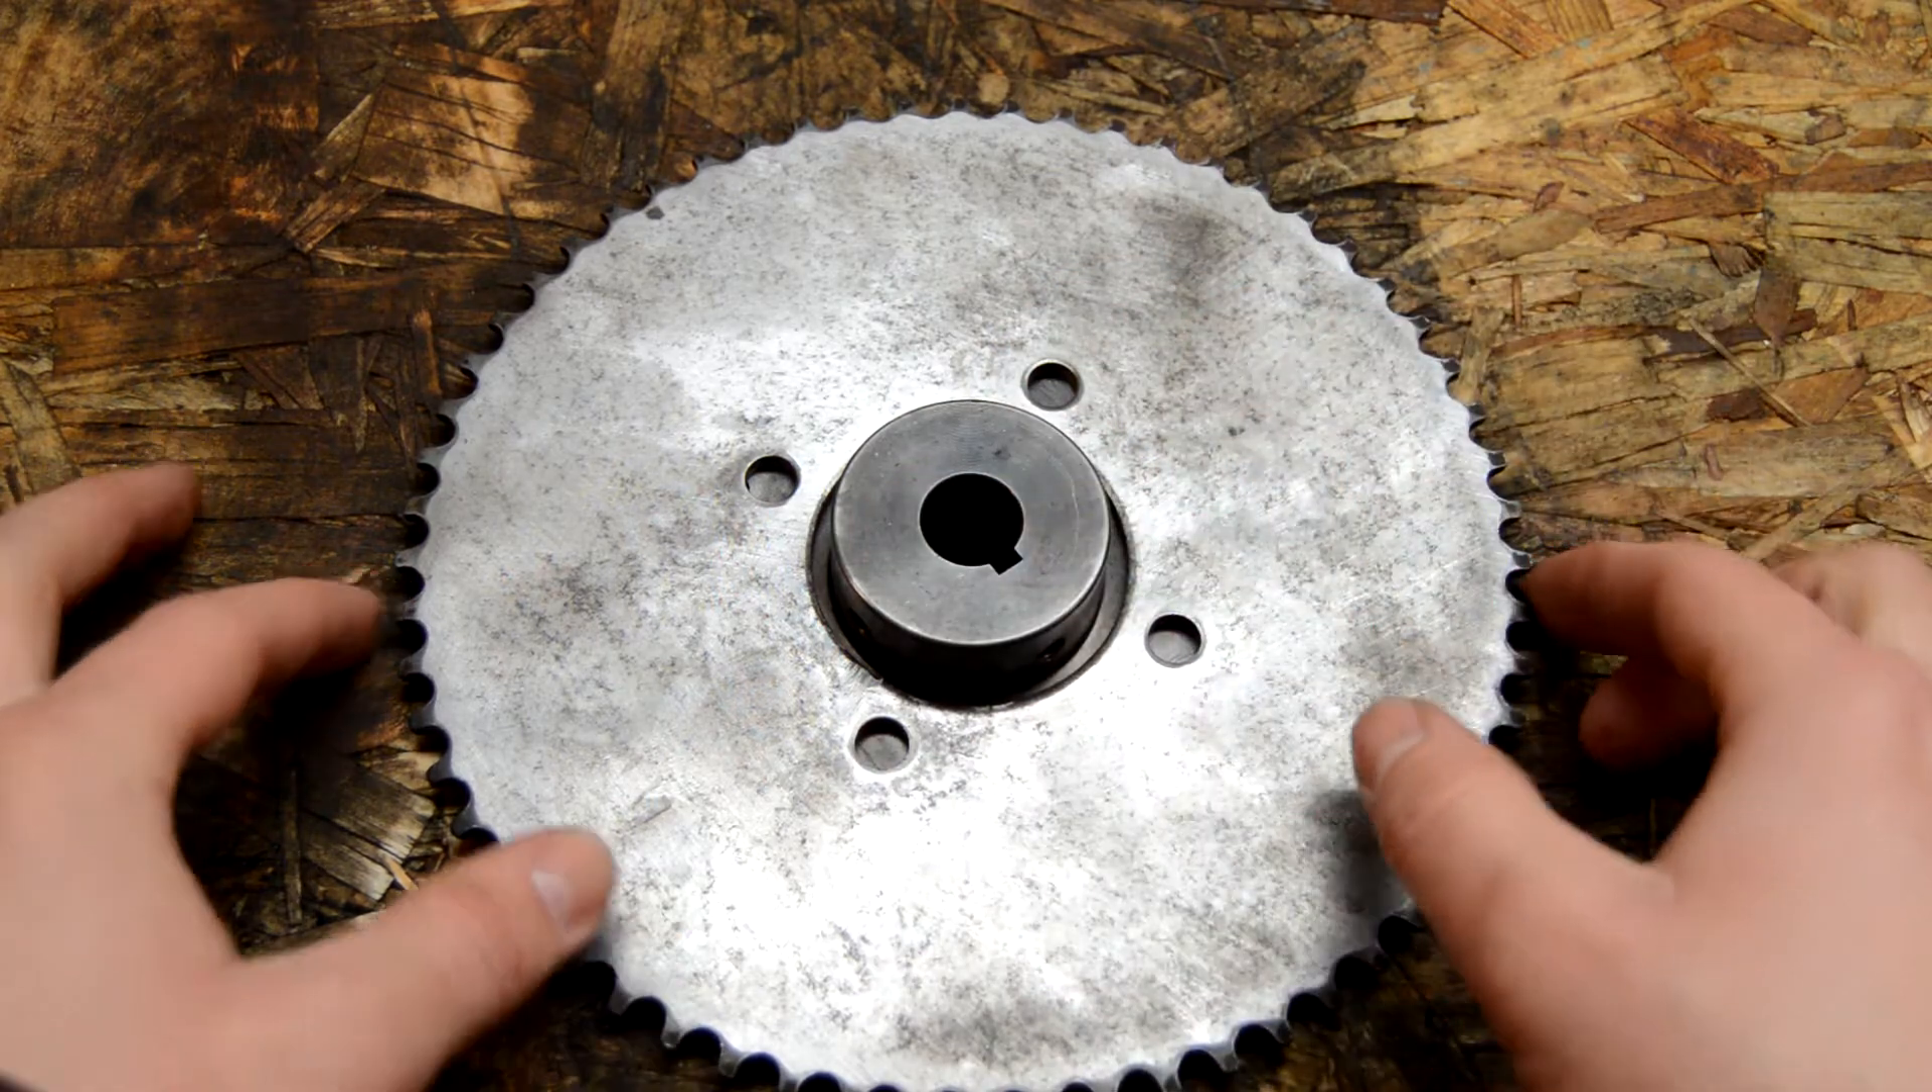Okay, so I got our two gears lined up here, and as you can see, there's quite a bit of room here between the hub of the other gear, the smaller one that we're using as our adapter, and the bore for this bigger sprocket.